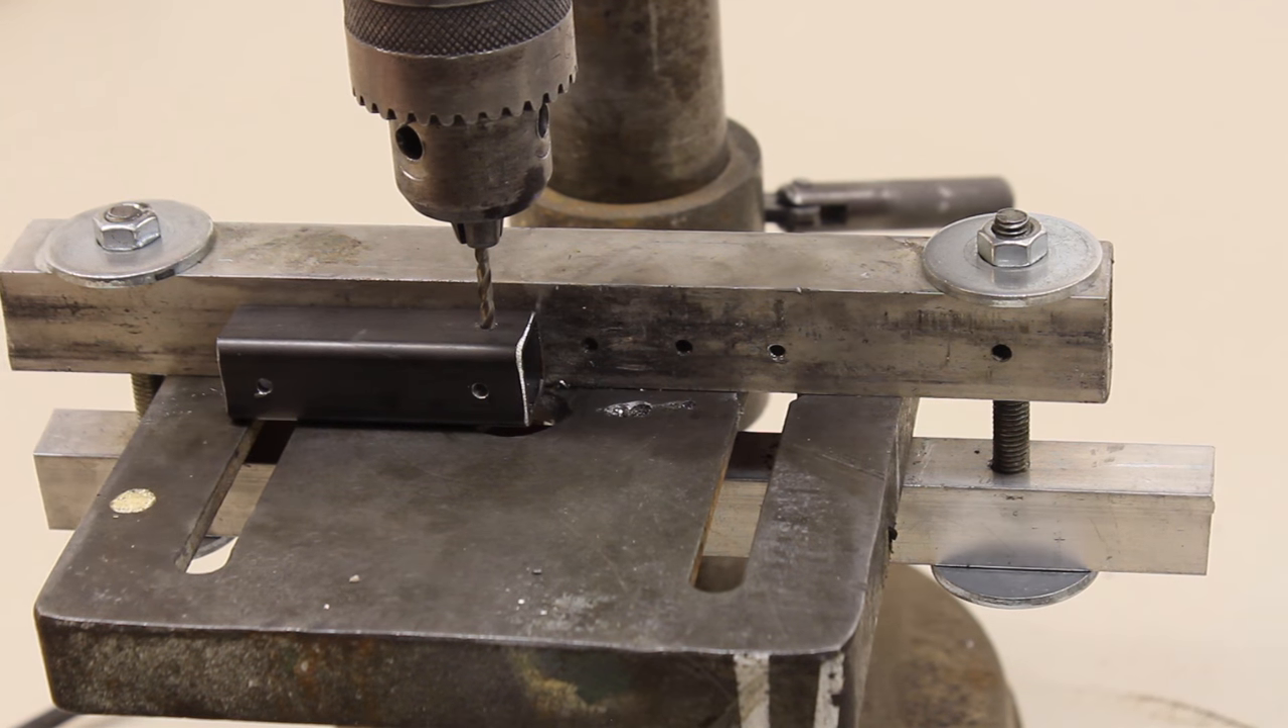I have mounted two aluminum bars on the table of my drill press which makes it easier to drill along the center line.